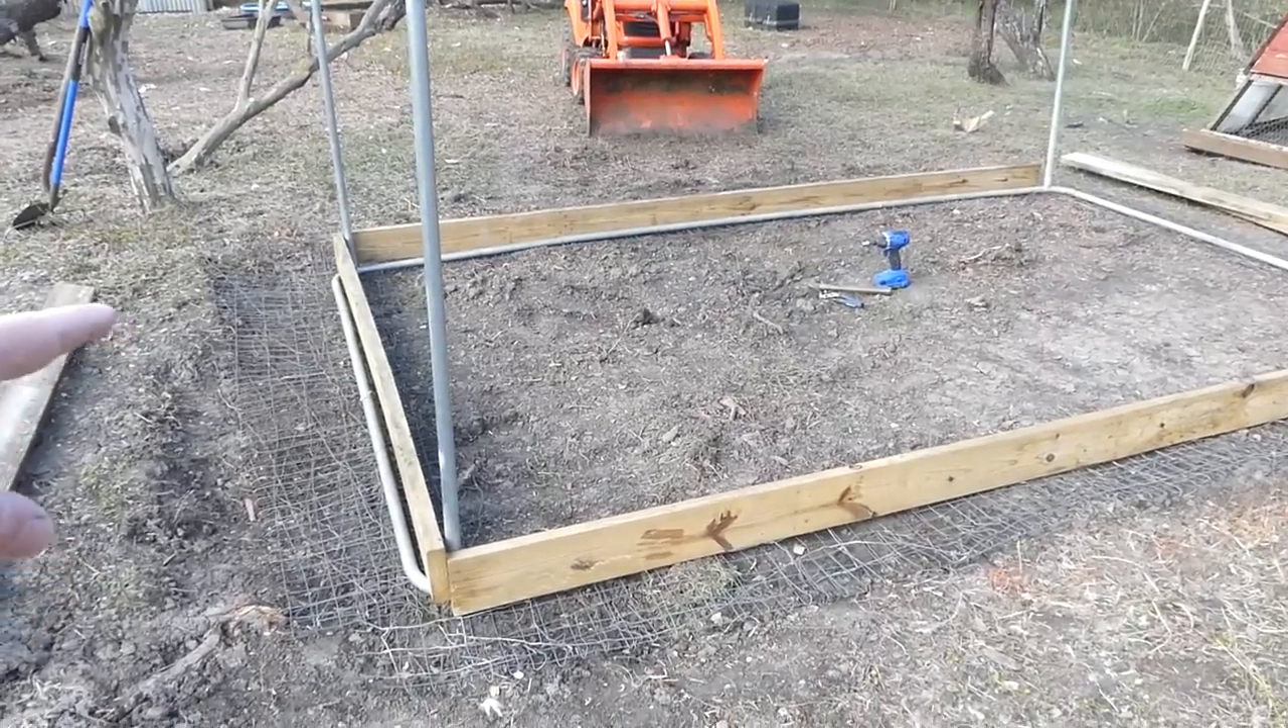I haven't screwed anything together yet but I laid on the end boards and the side boards.